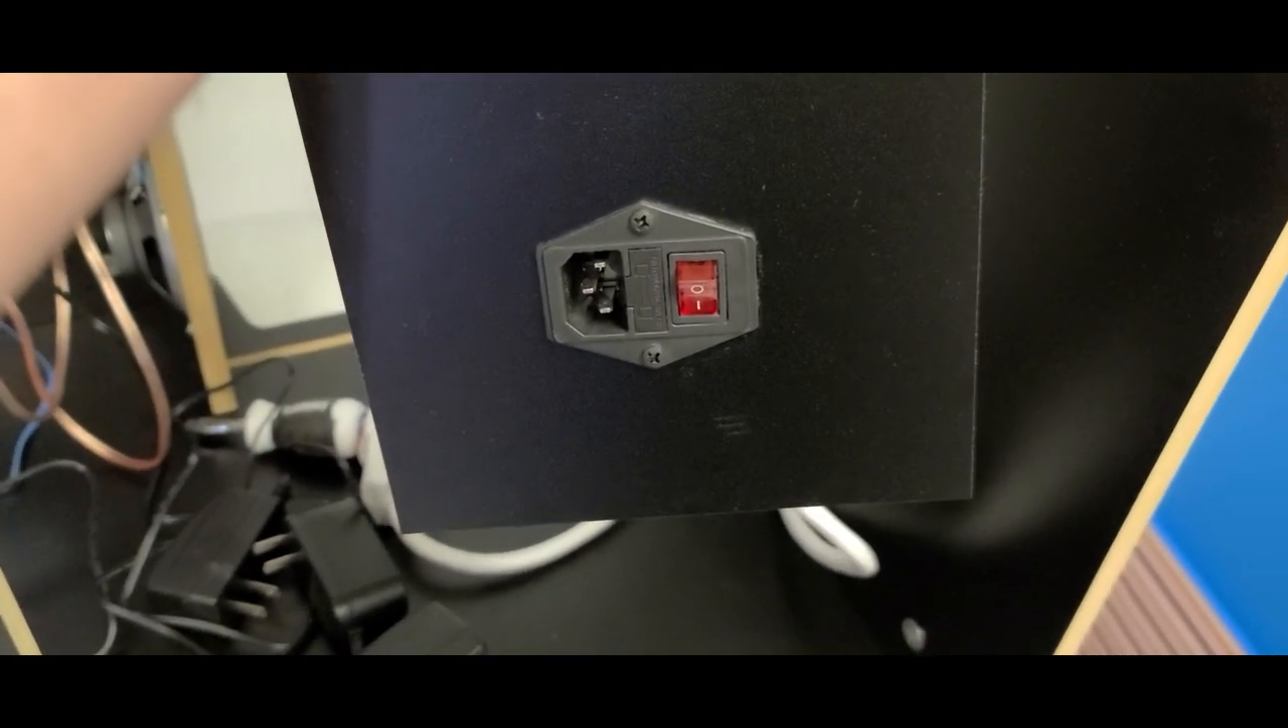You can see the switch socket's already installed.